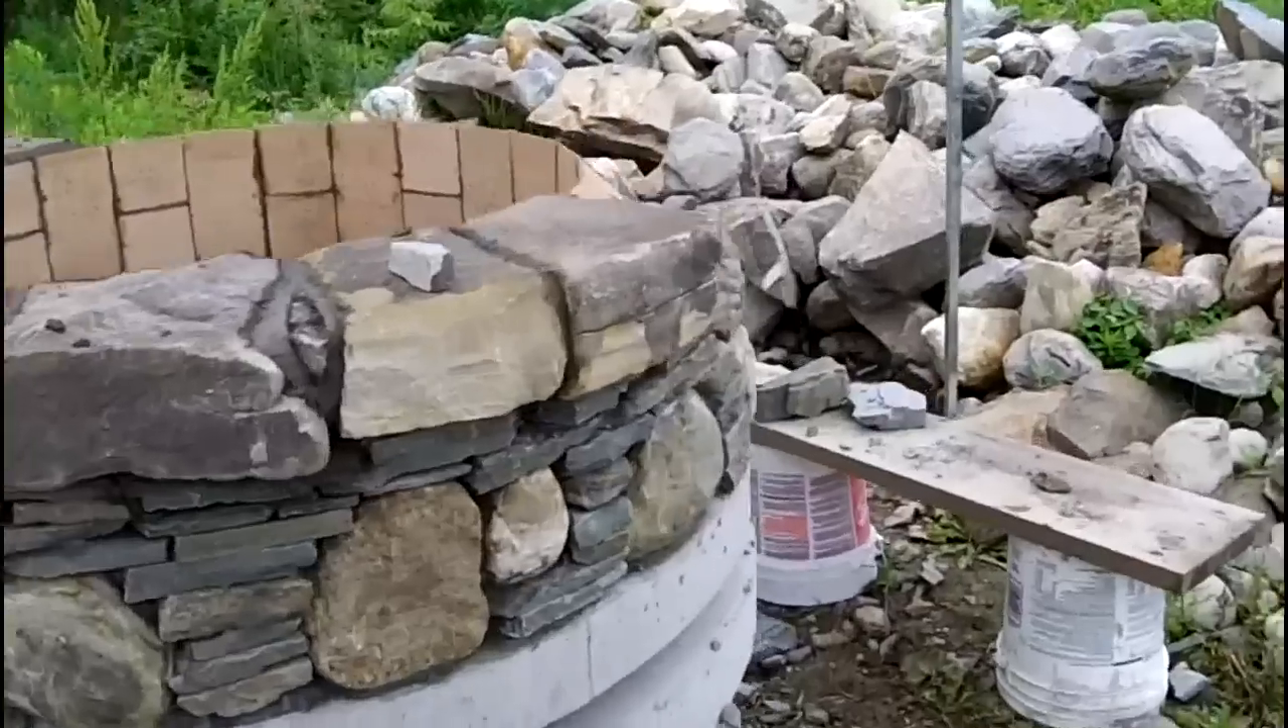So these are our irregular fieldstone caps that we have cut and put into place.